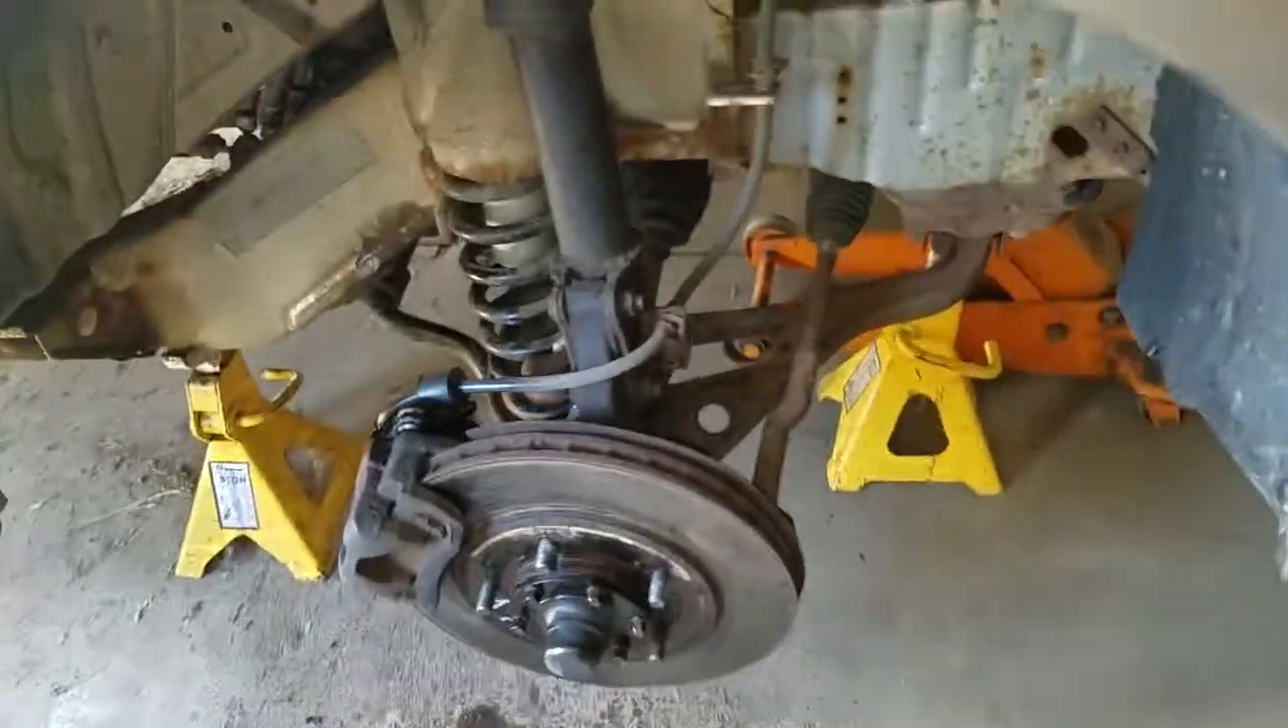Alright we are back so I have the tire removed.